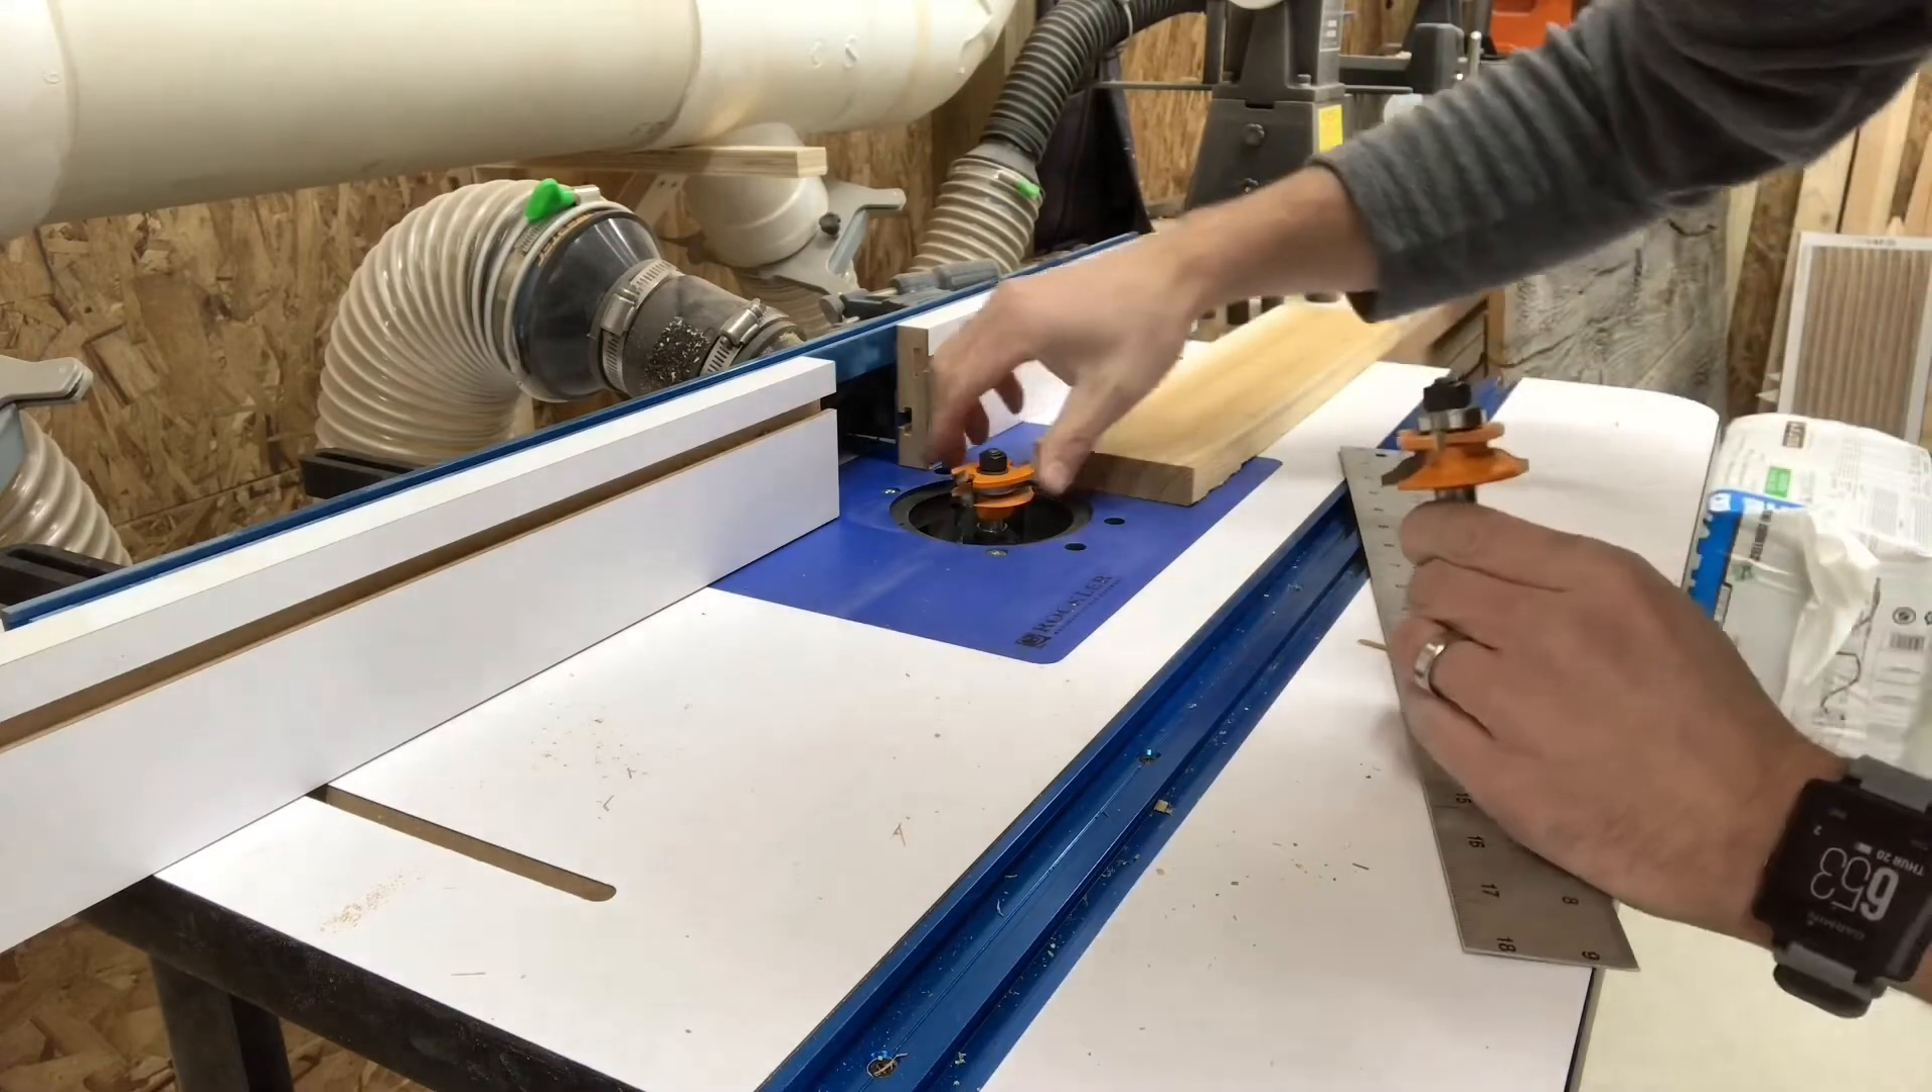Okay guys, I have my first router bit in and there's two different router bits.